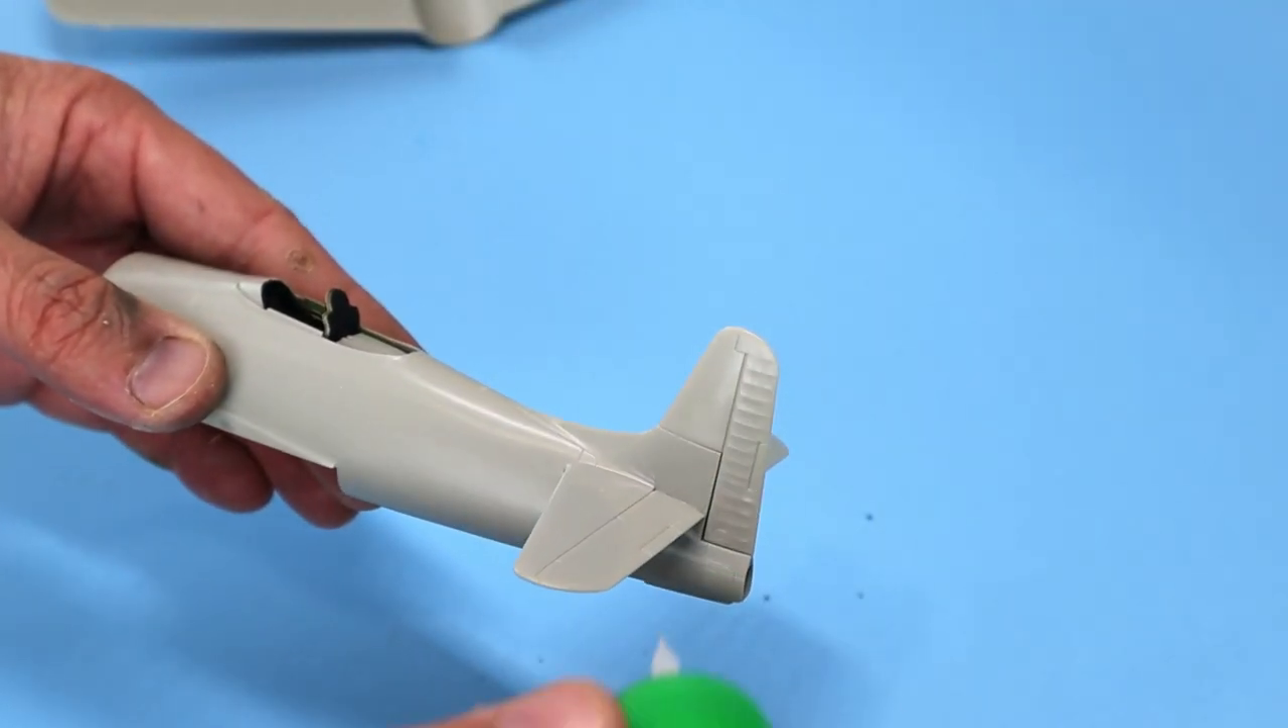I added the horizontal stabilizers as well as the separate dash one tail.